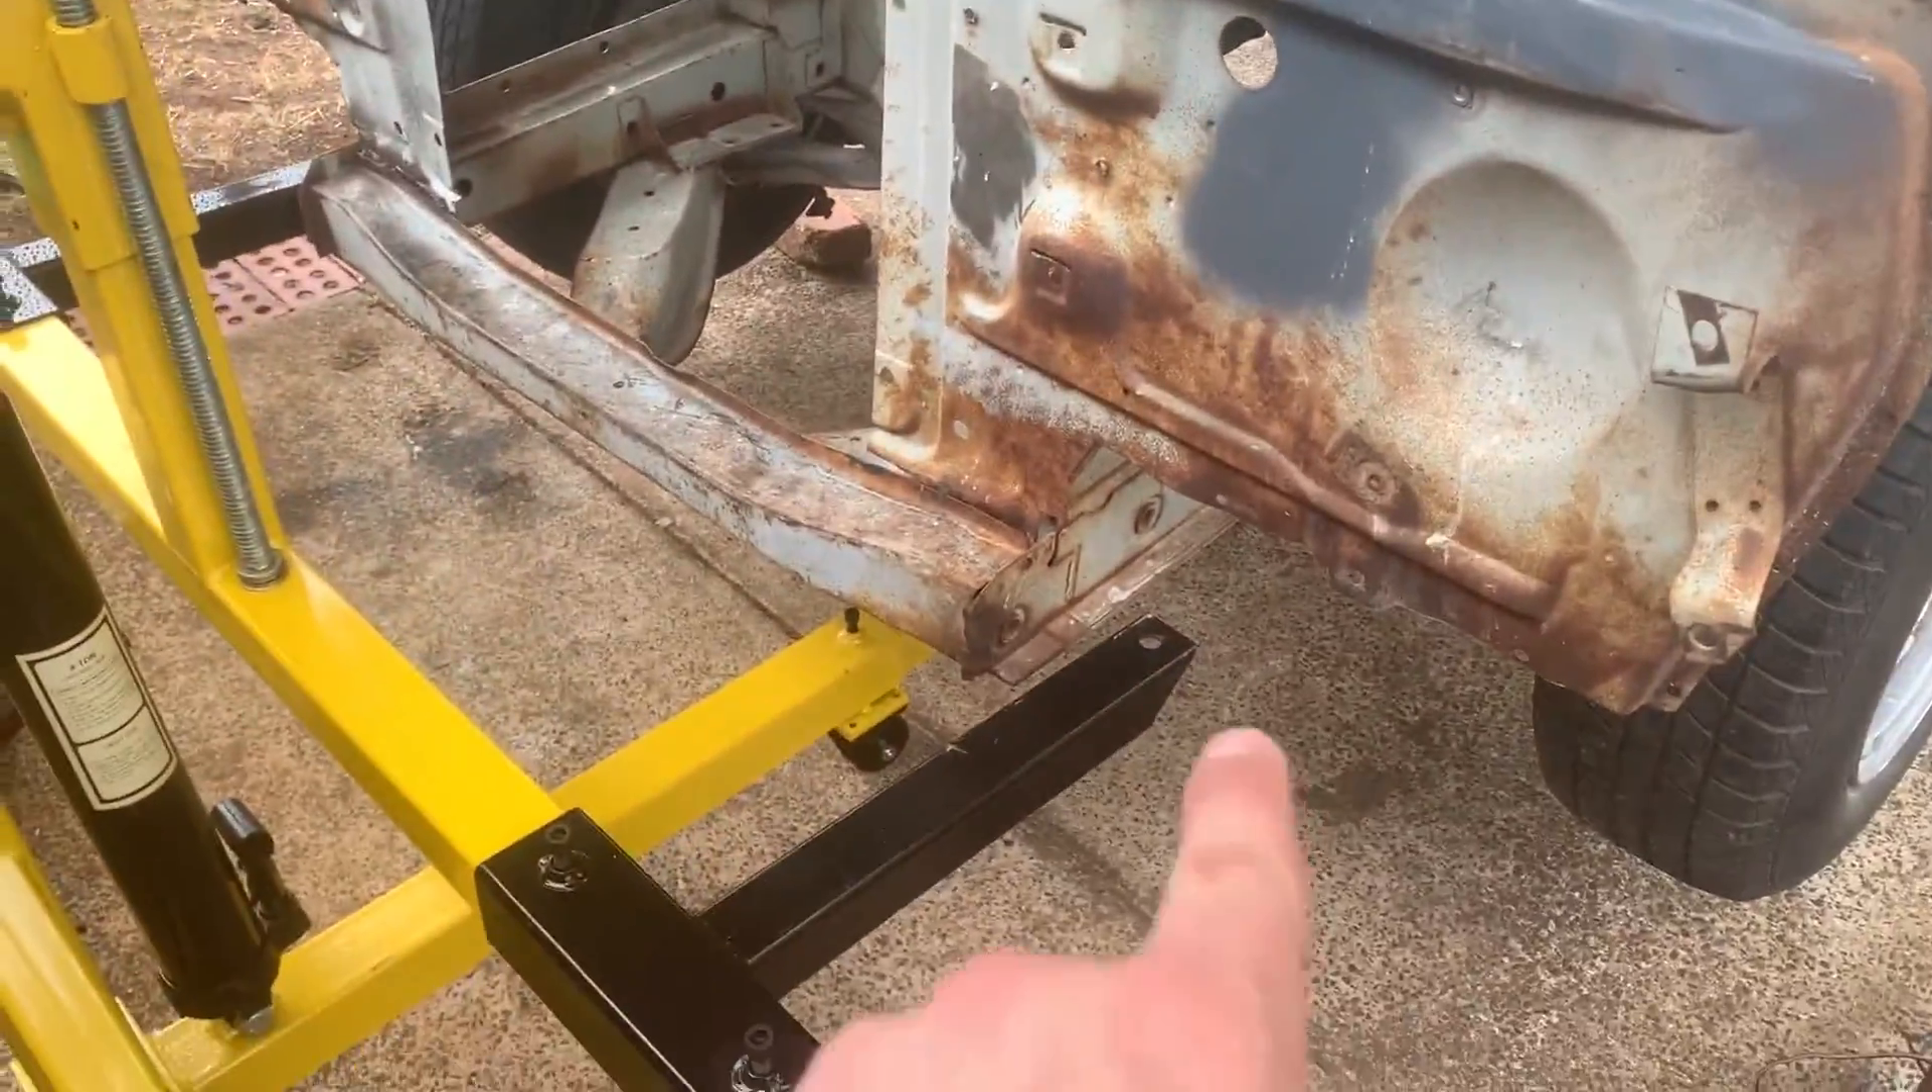We've gotten the car rotisserie built, but we haven't got it mounted yet.